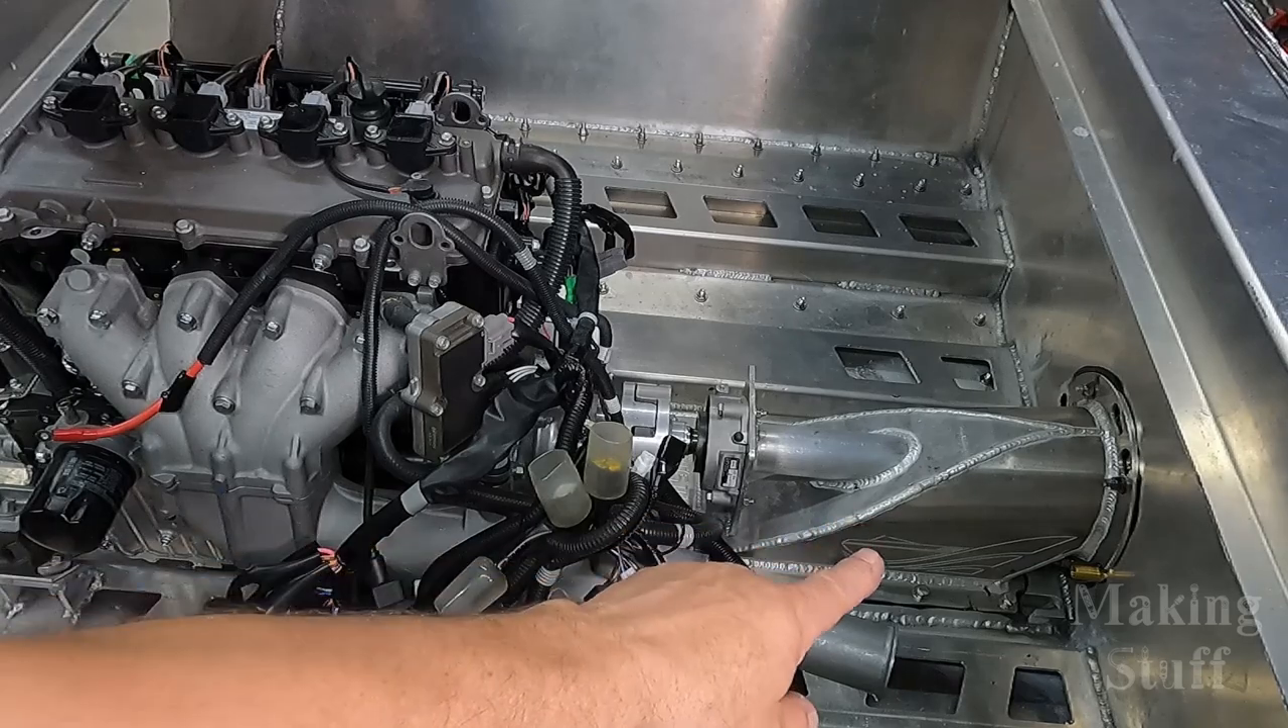So here's where the project sits right now. The engine is mounted in the boat.